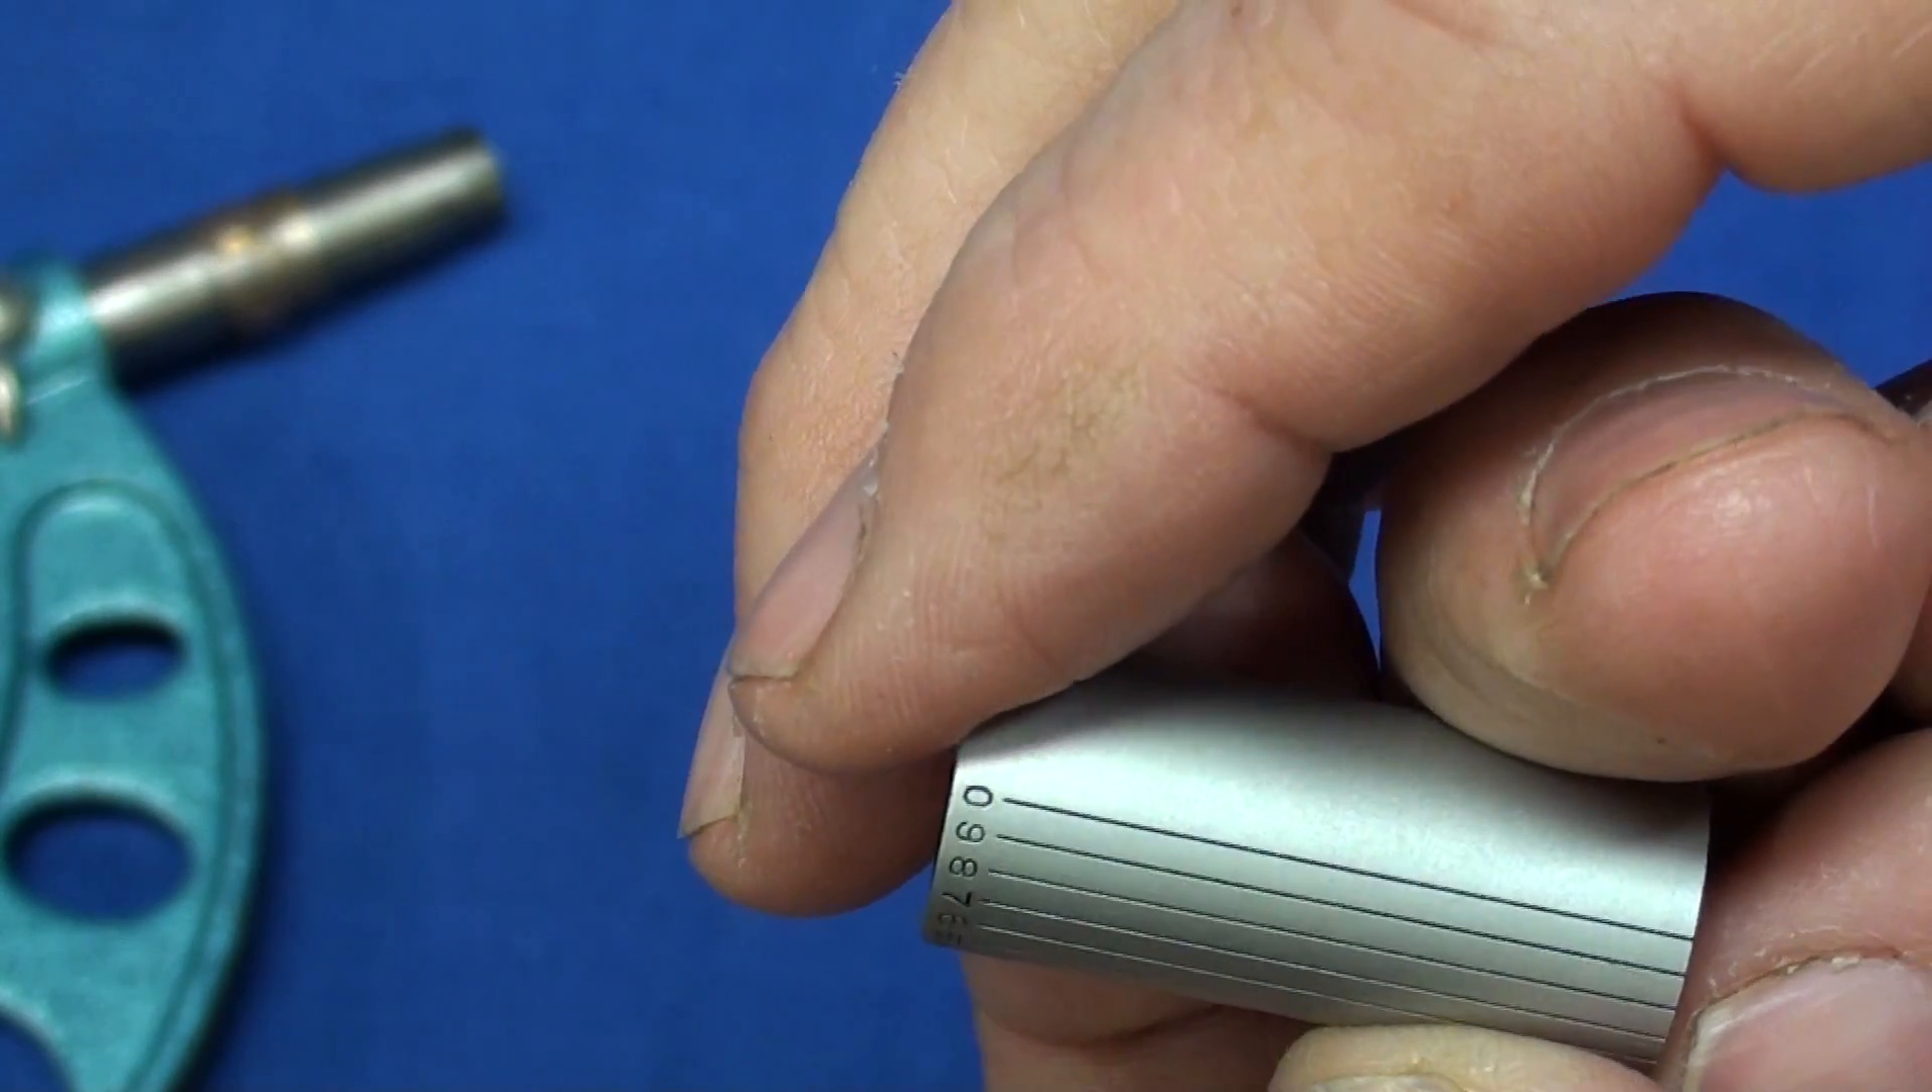I removed the satin chrome barrel, and, of course, you look on the back side, there's your vernier scale.